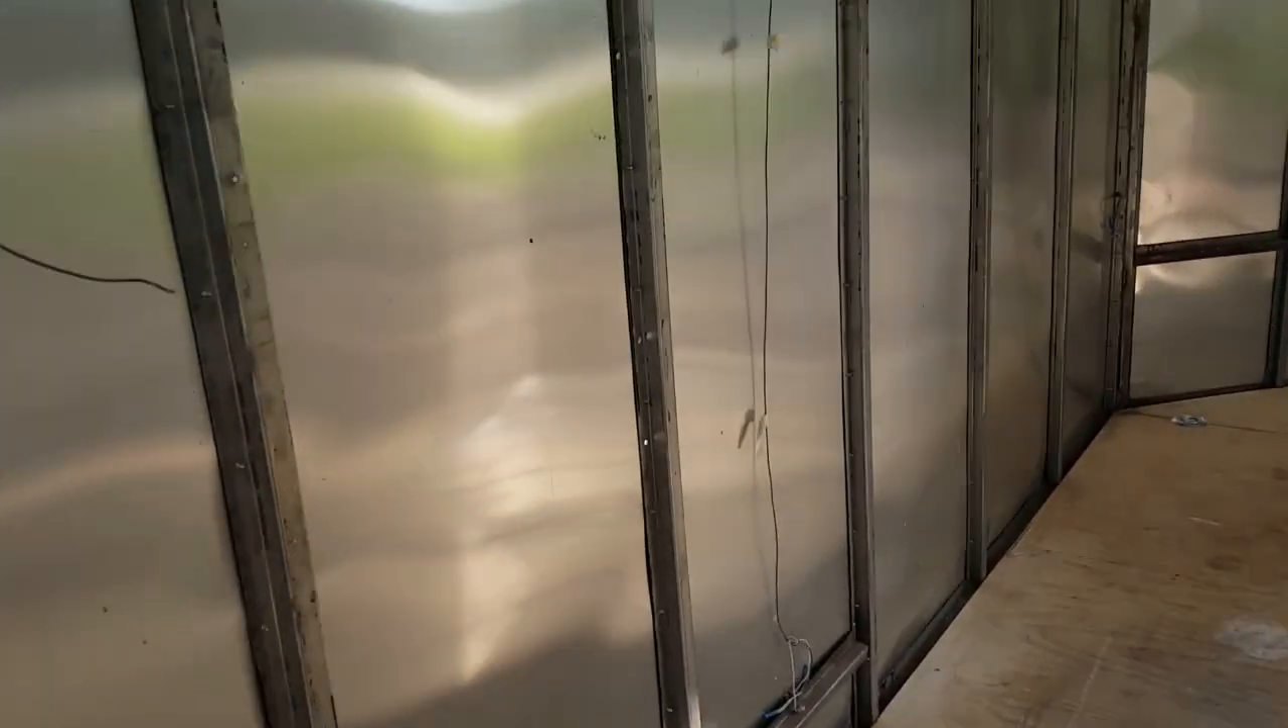I've got all the paneling wood plywood paneling off of the sides.